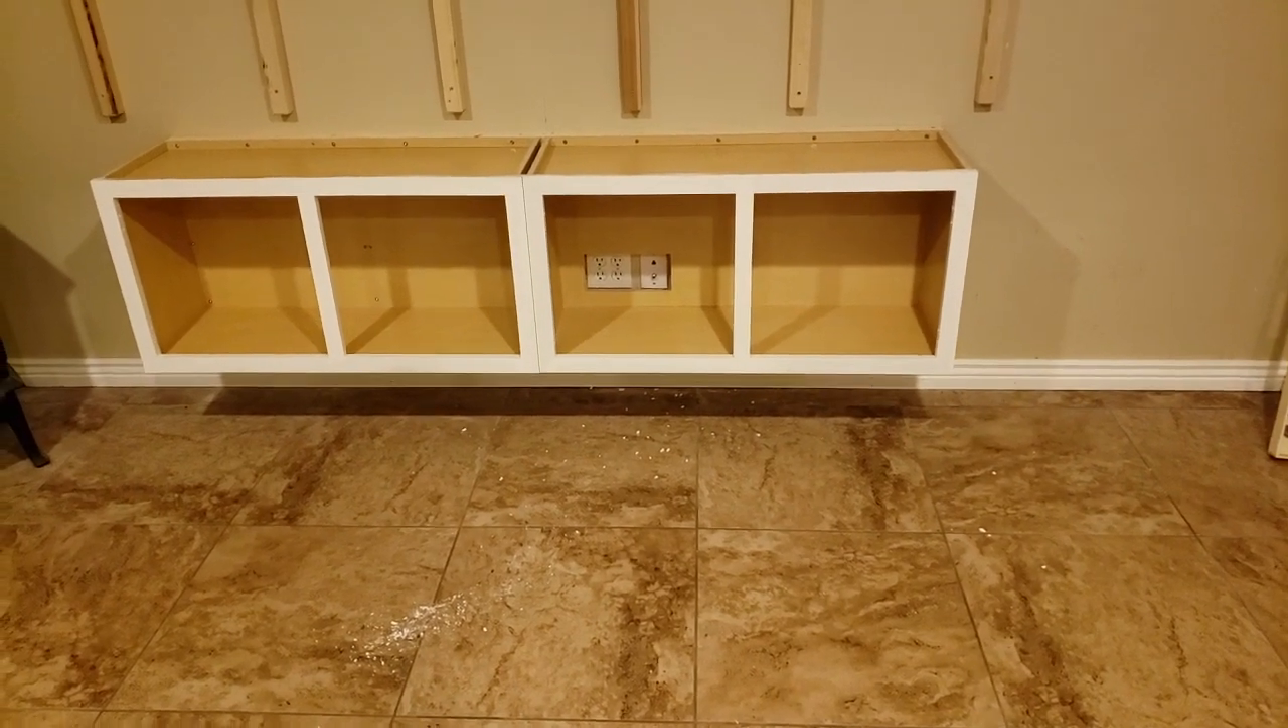All right. I got both of the cabinets painted and mounted on the wall.